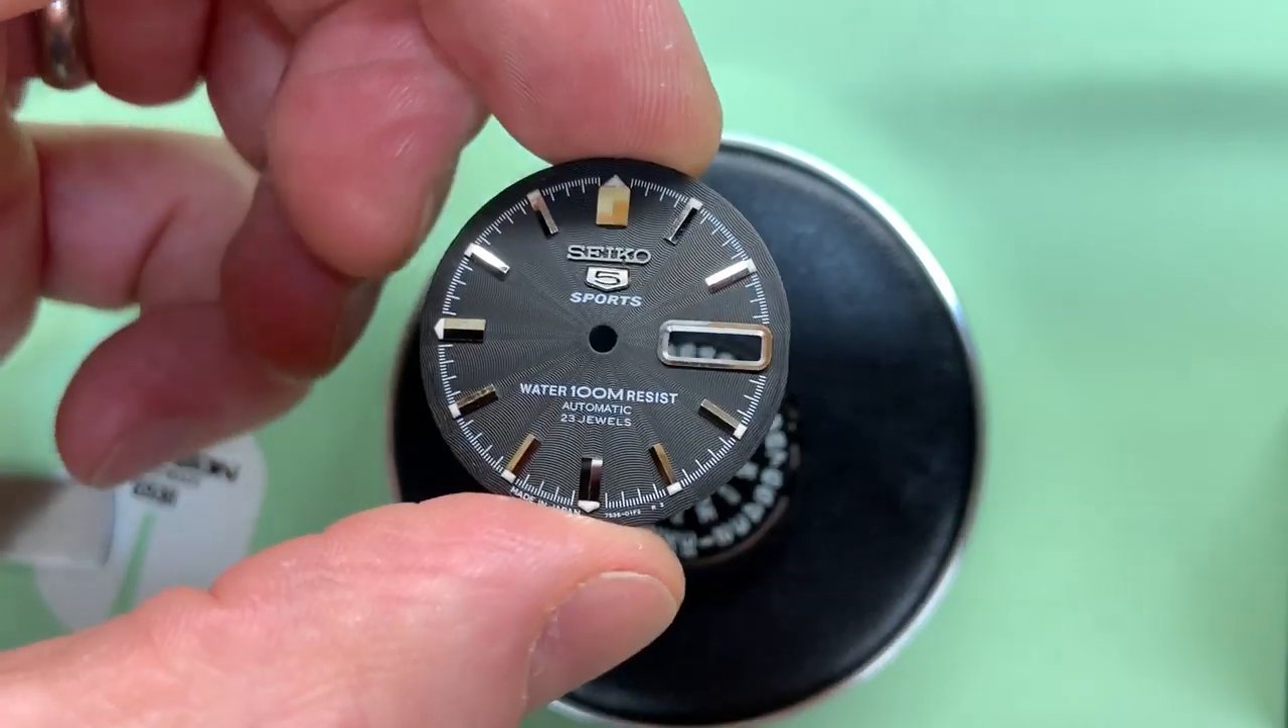So there we are the dial is off in one piece.